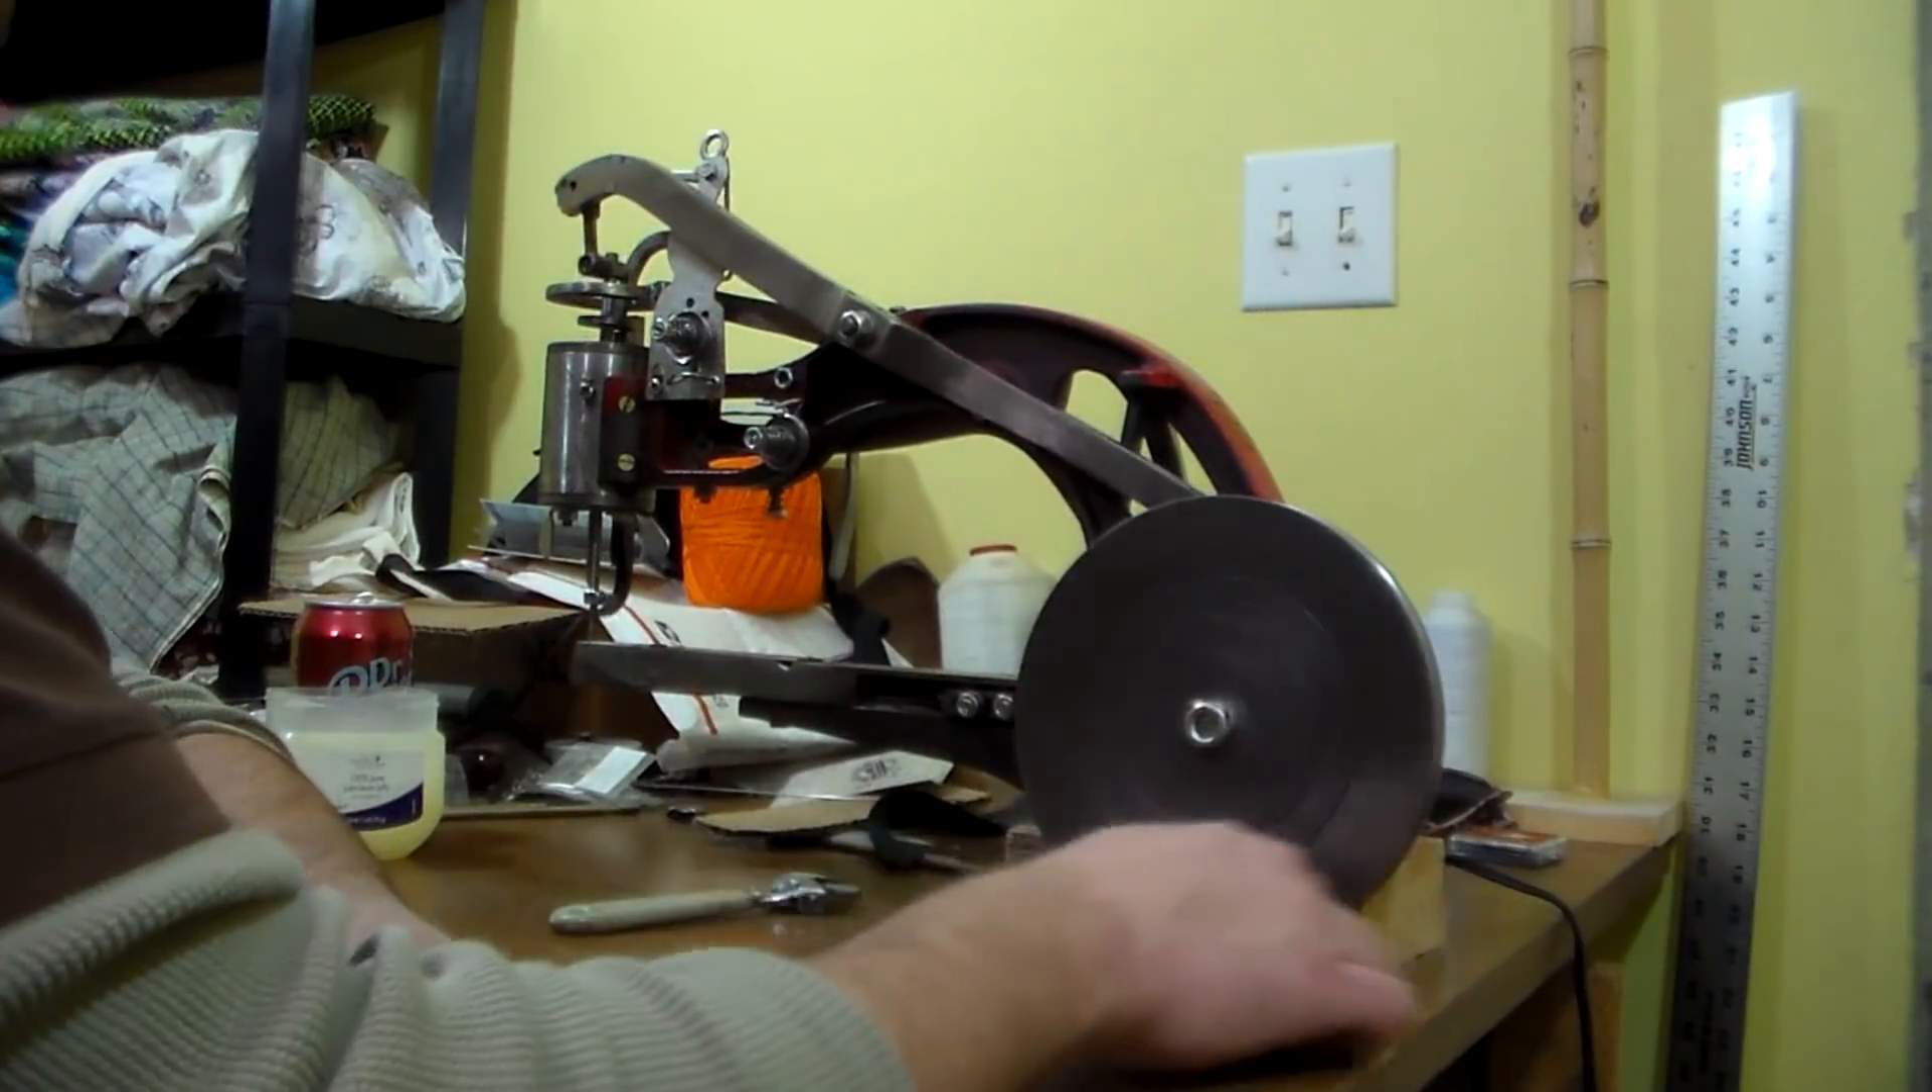All righty so the flywheel is all installed and everything went very nicely together there.